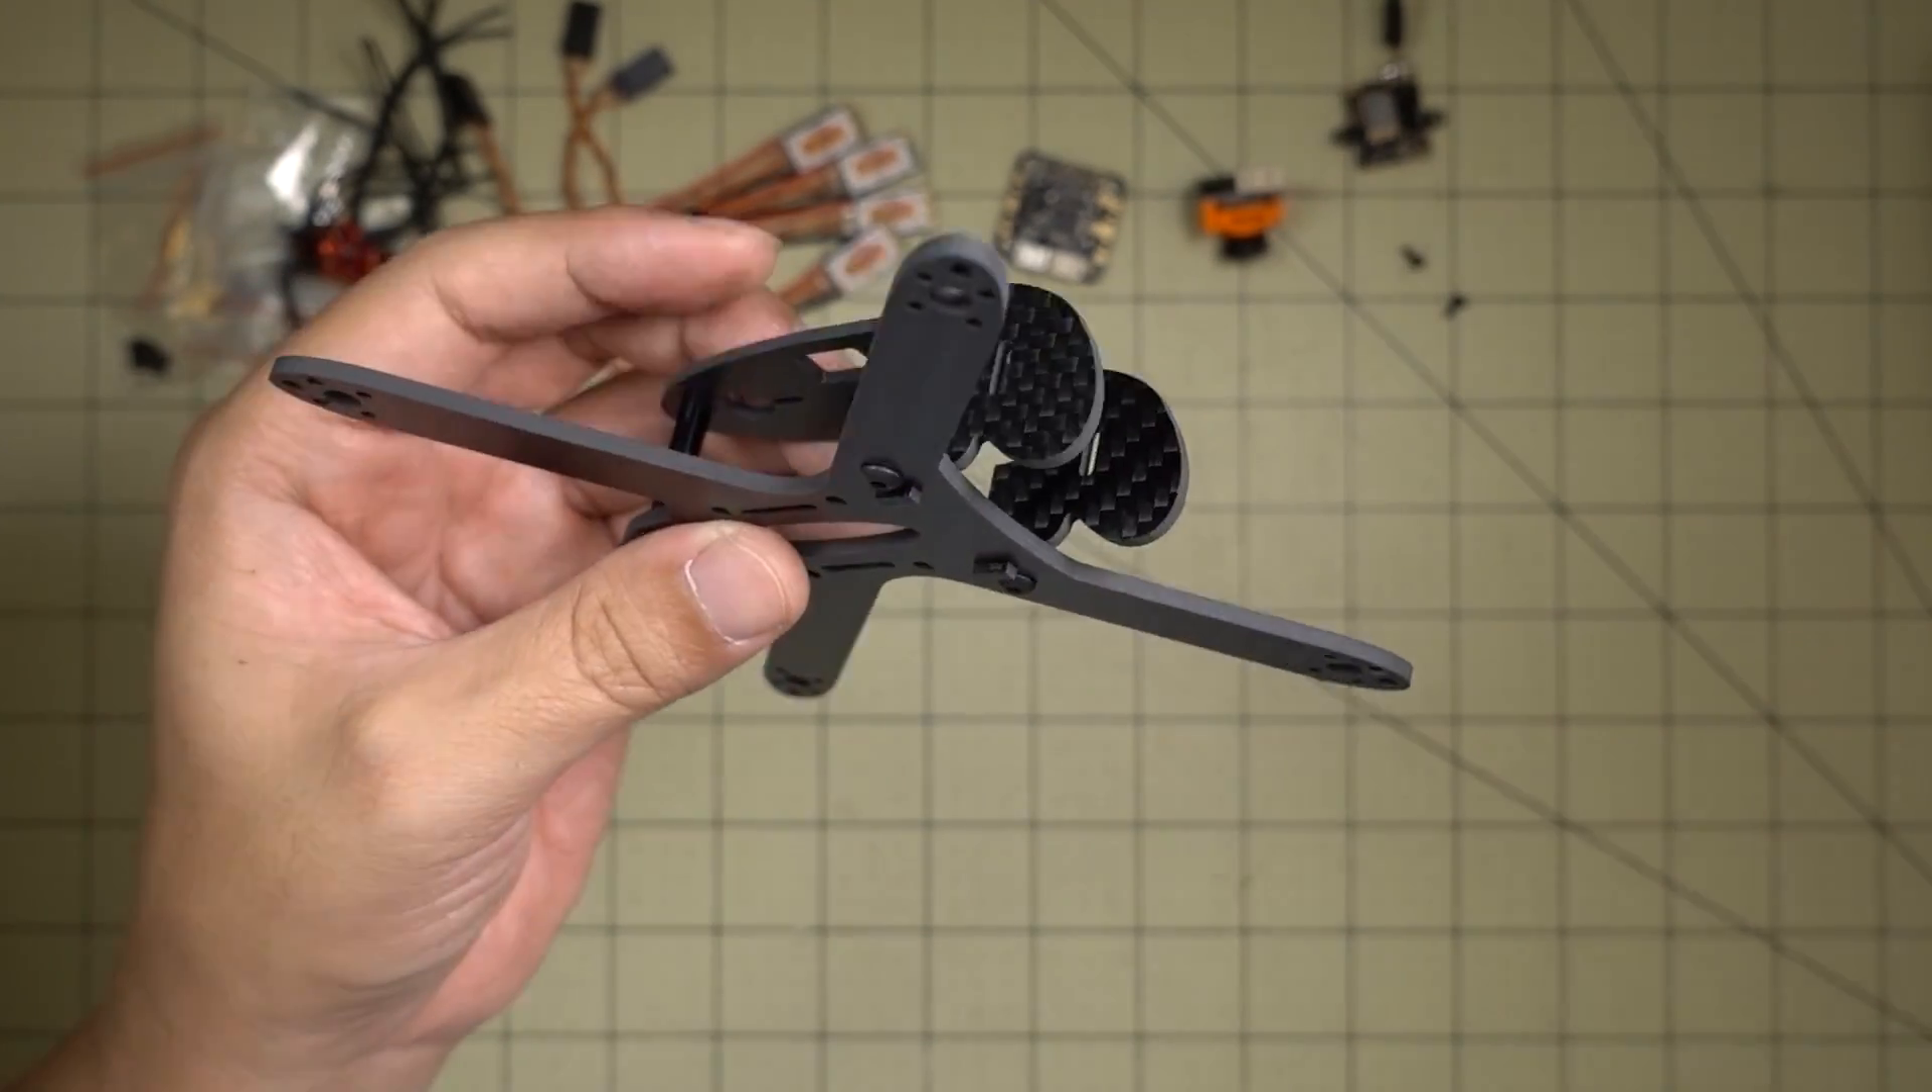I've already just put the bare frame together so you guys can see what it looks like.